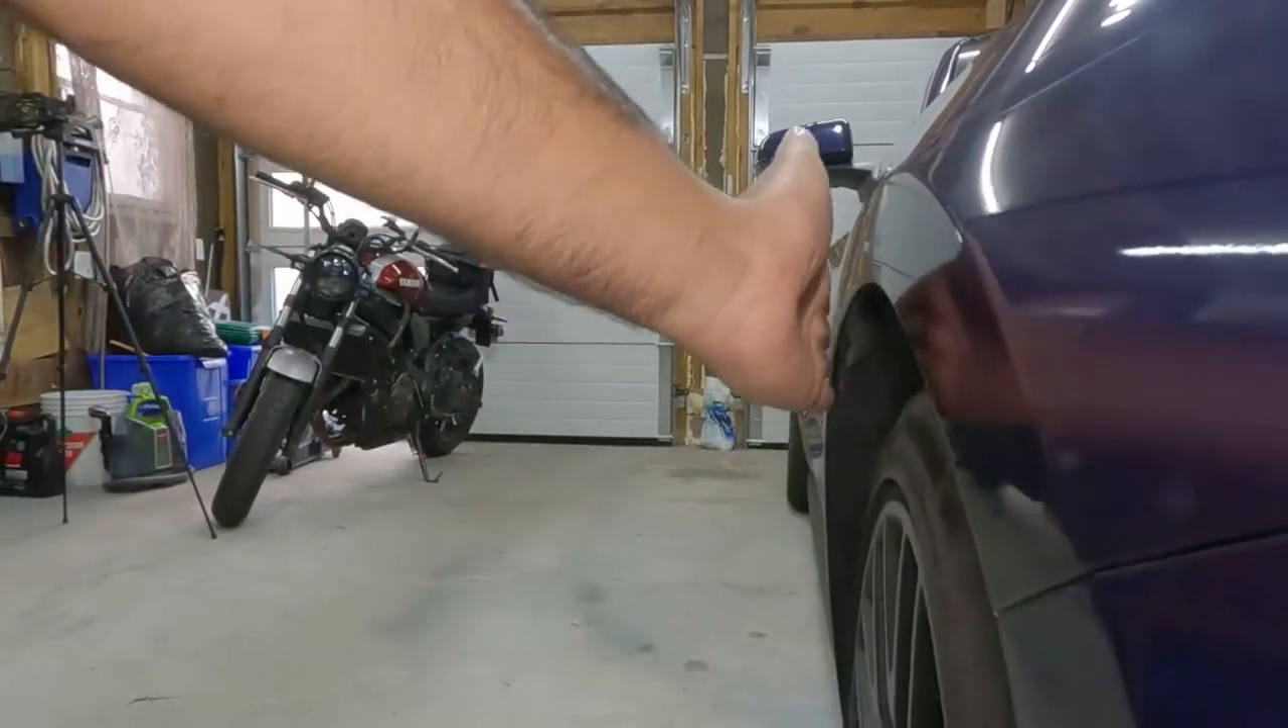The factory wheel right here it's little bit inside from the fender it's not actually flush.